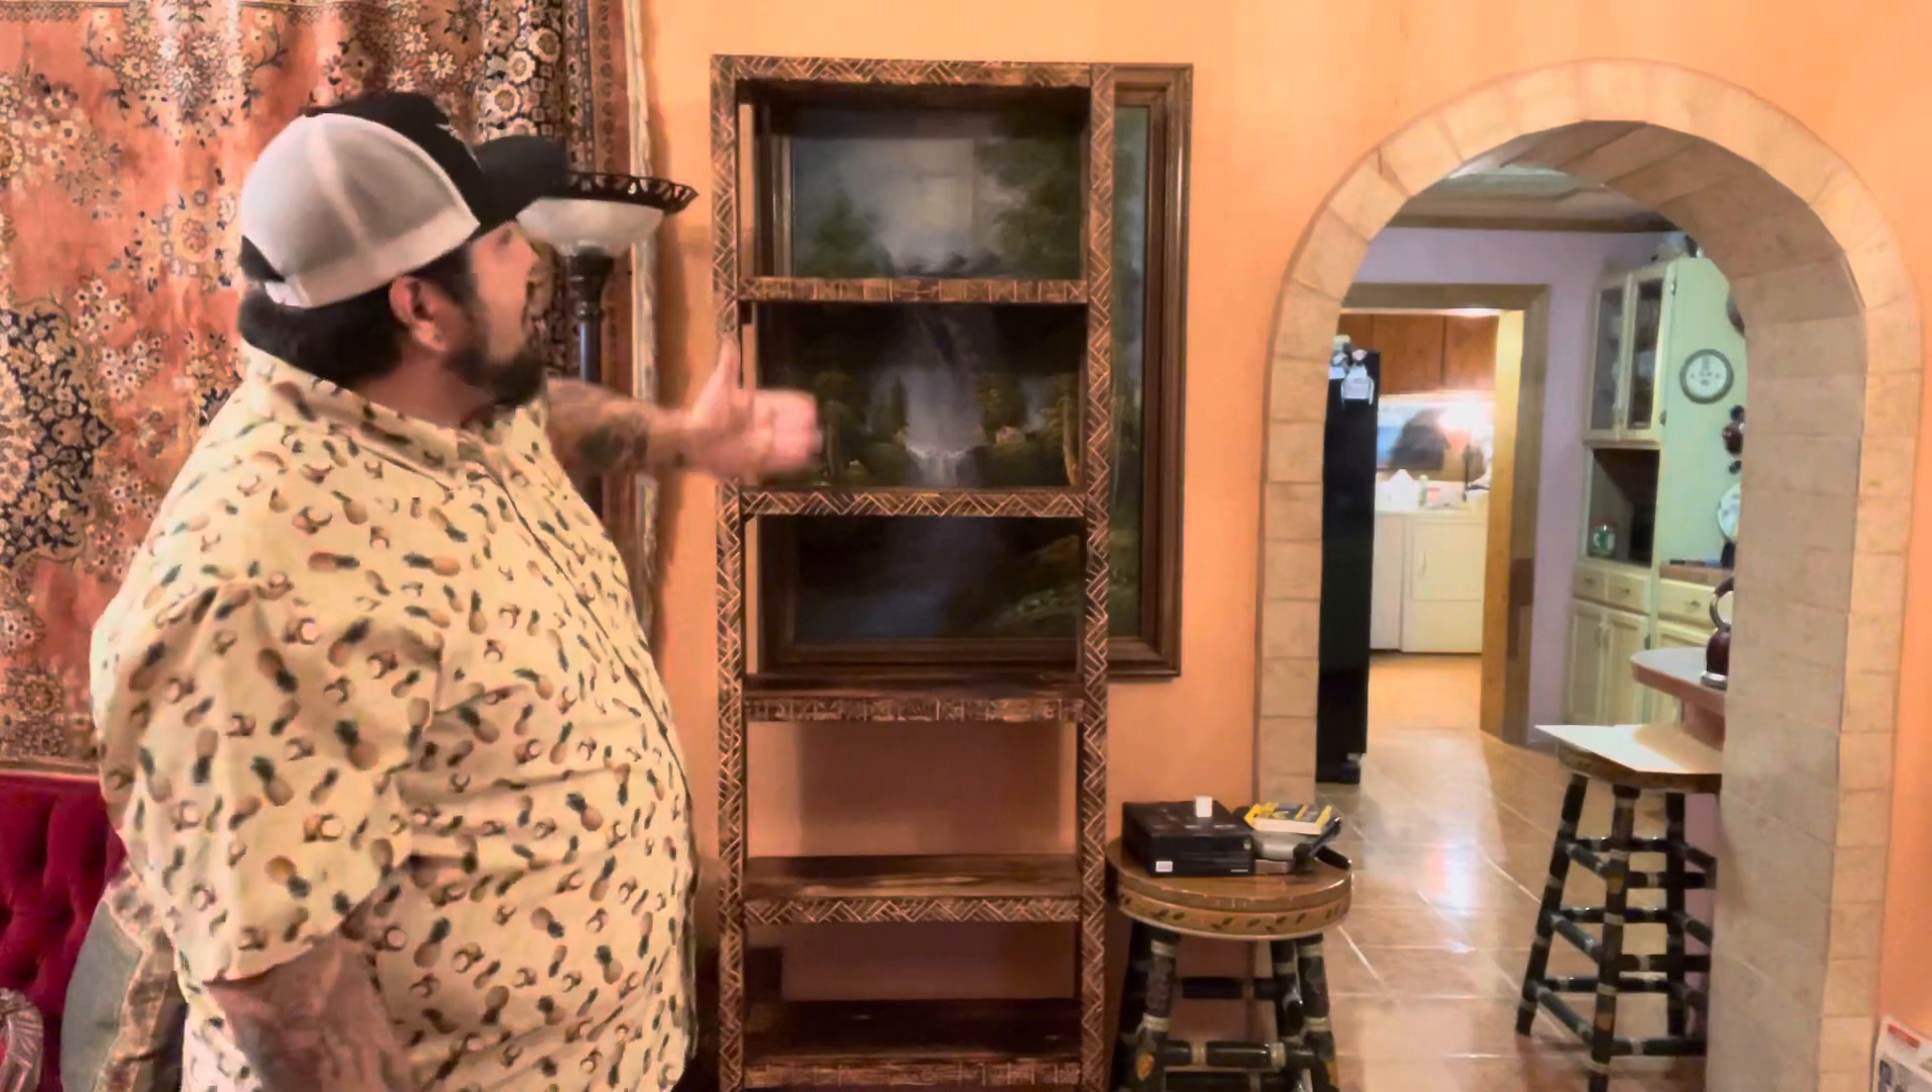I'm still waiting on the wallpaper so we can put the back on here.